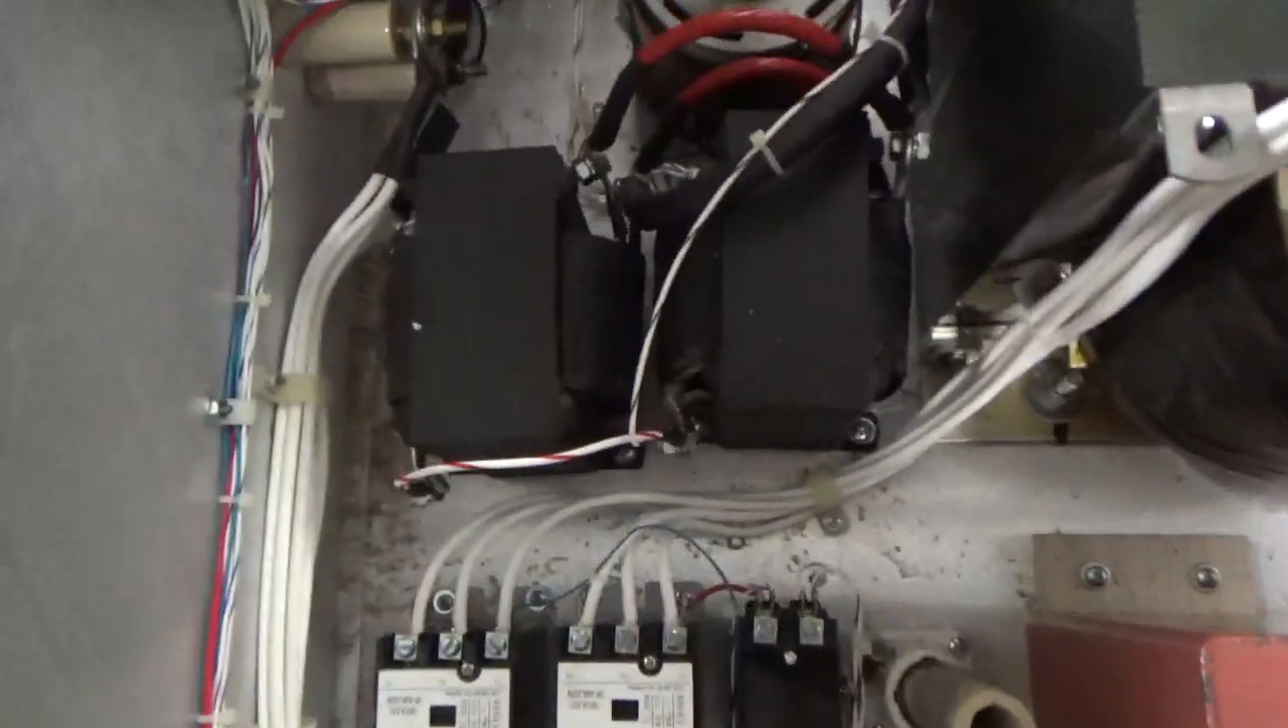Okay, so the filament transformers are installed. Wired nice.